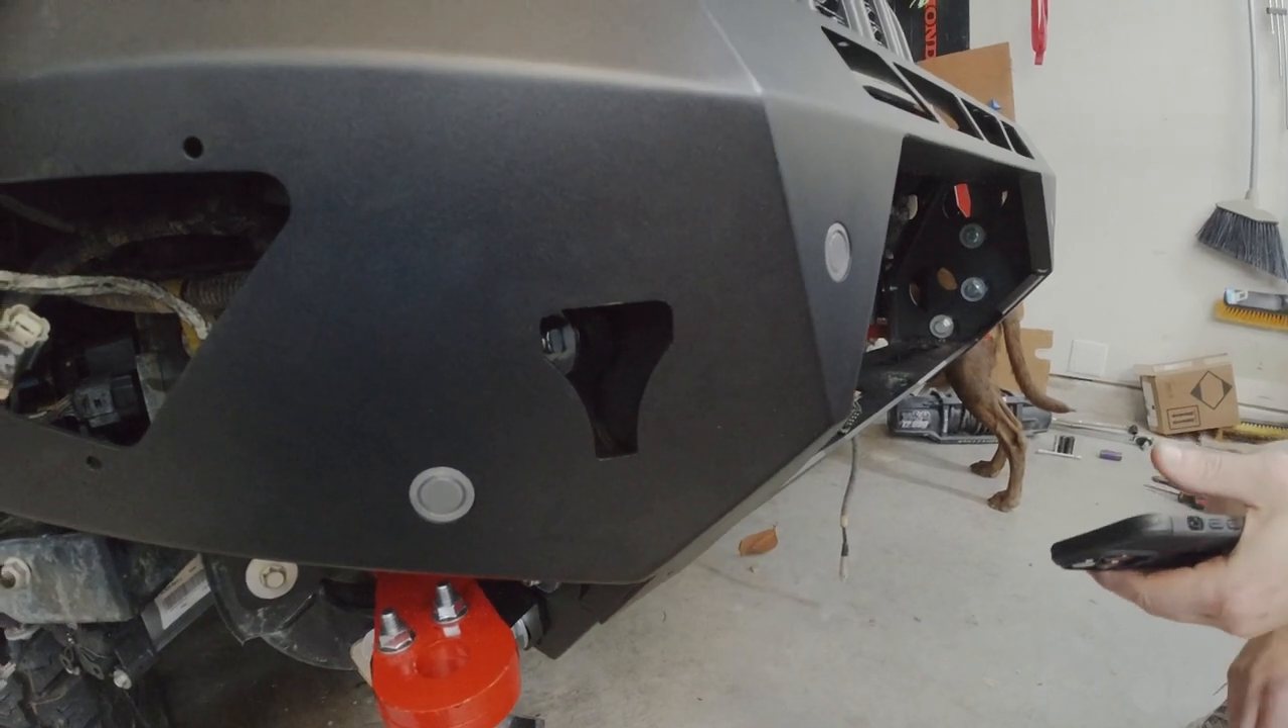All right we just got the sensors in.